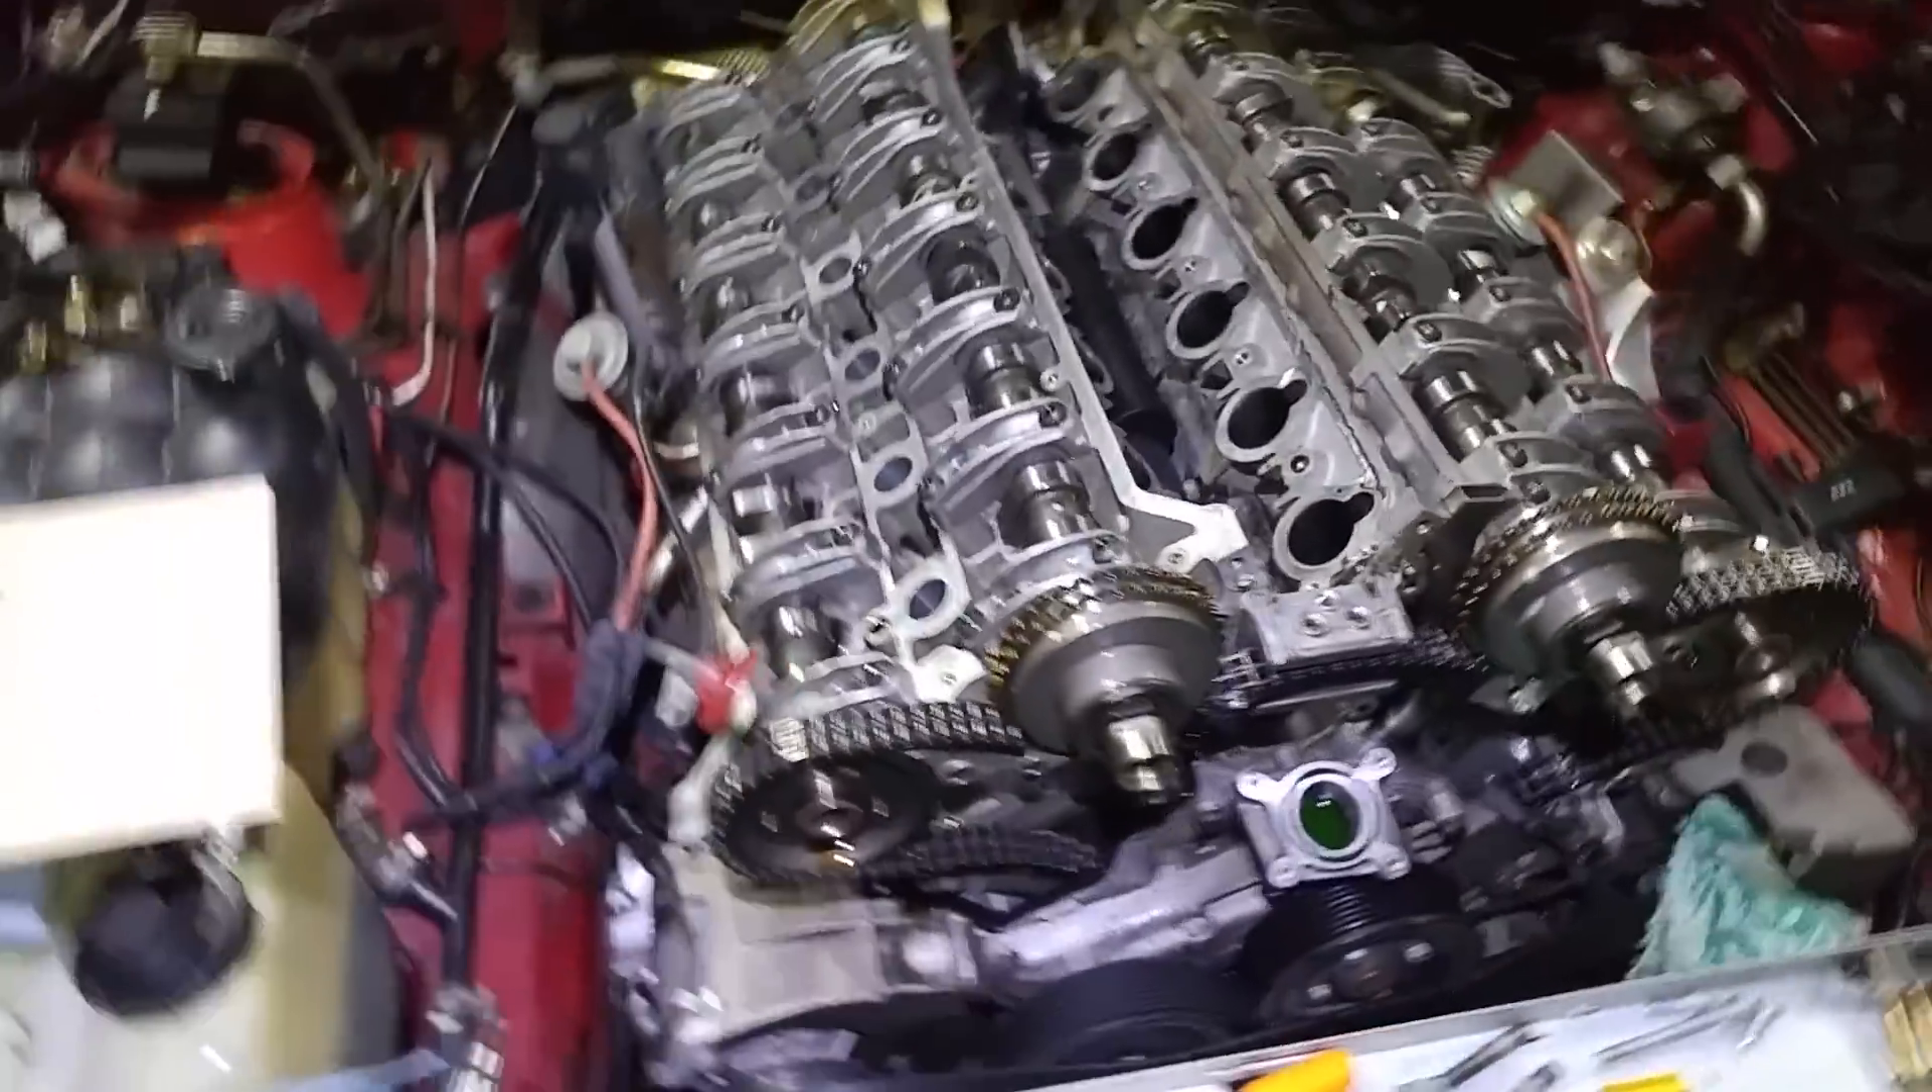So, obviously, both valve covers, I removed the extenders because I'm replacing them with aluminum pieces, but valve covers are removed and also this is the condition of the engine.